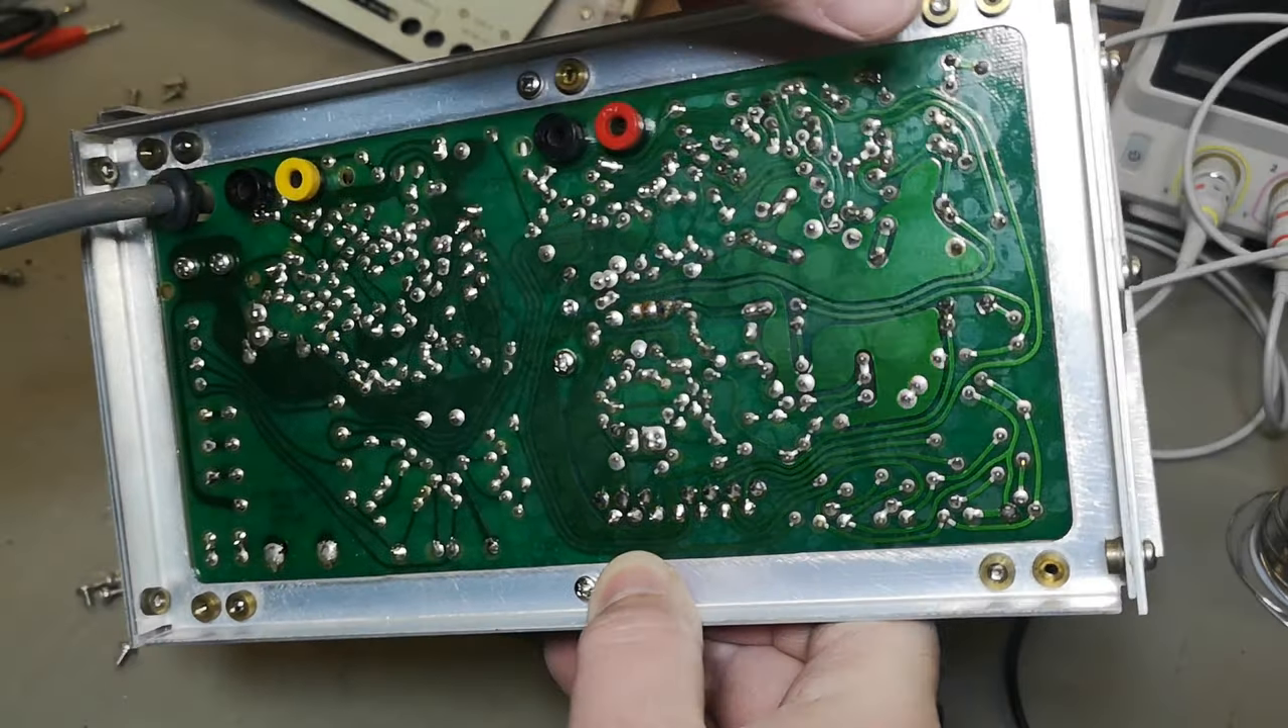So now you got full access to the entire circuit board from the bottom and we didn't take away any wires or anything.